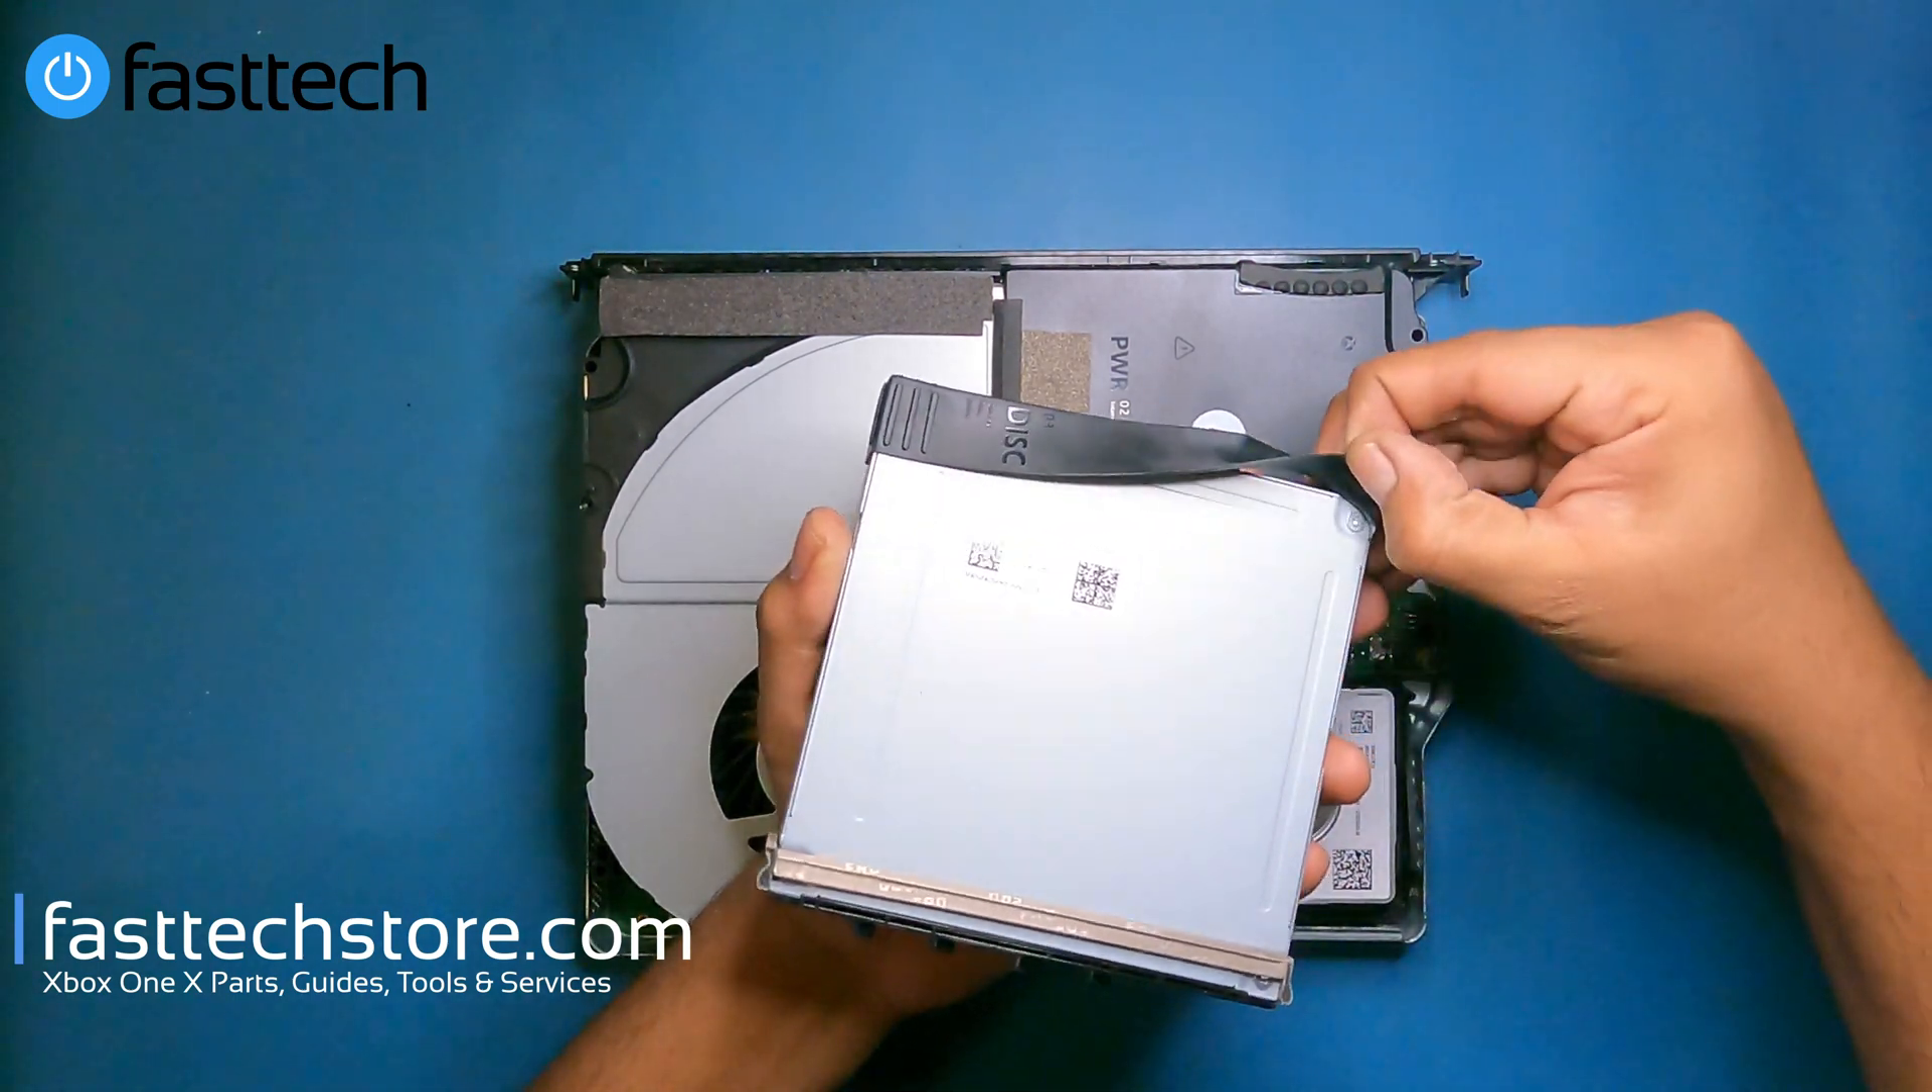We're going to remove that and now we have the disk drive free.